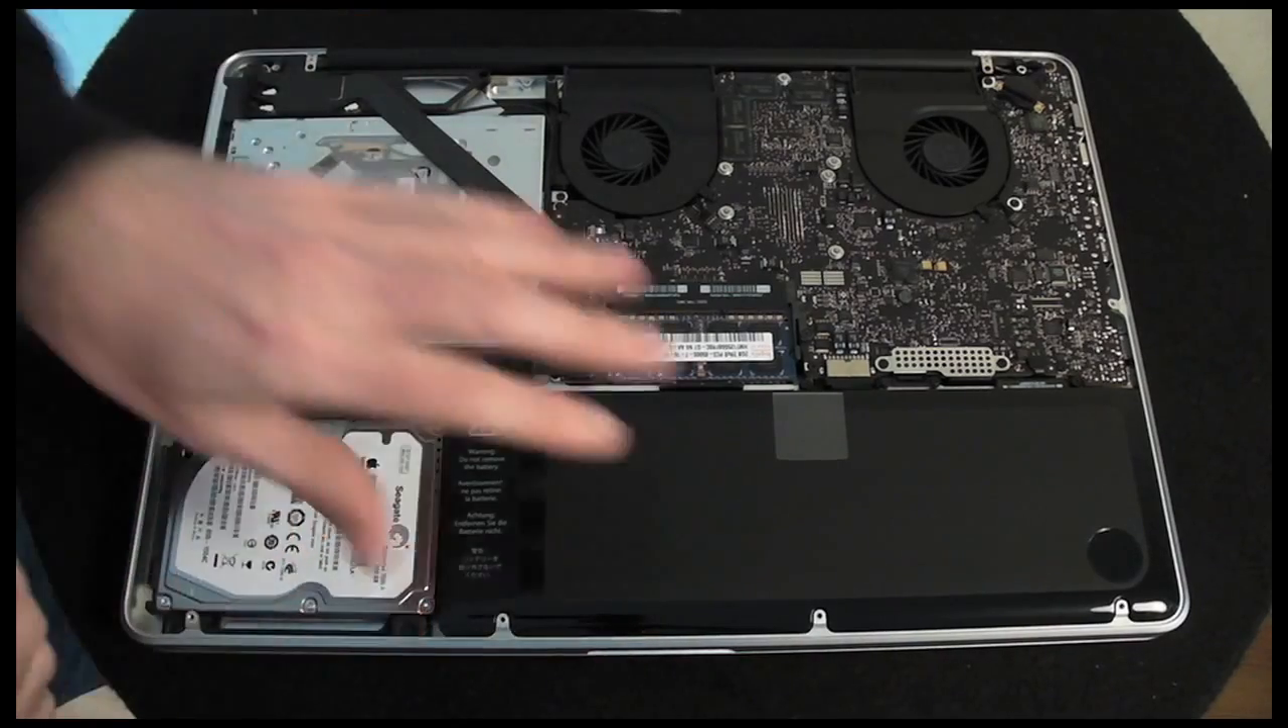There's the cover removed to reveal the inside of the macbook pro.